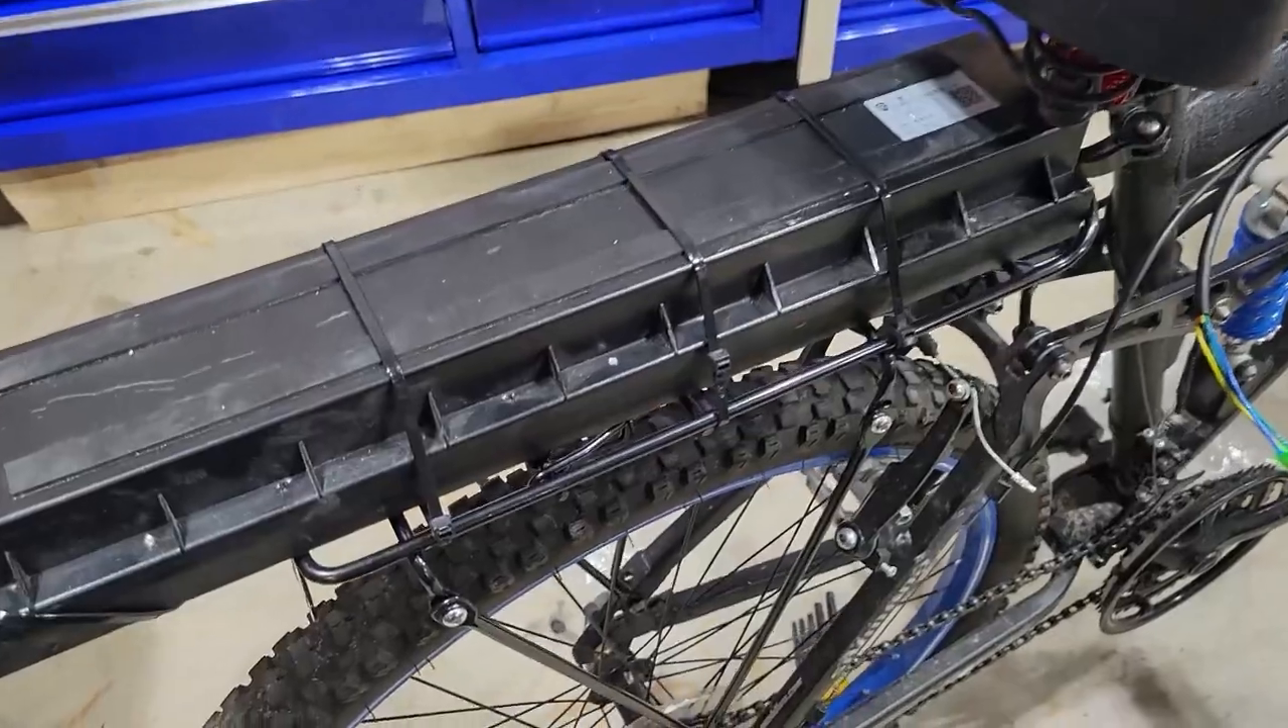So now we have the battery securely mounted with eight zip ties. We have two going across the rack and then one holding forward pressure on it.